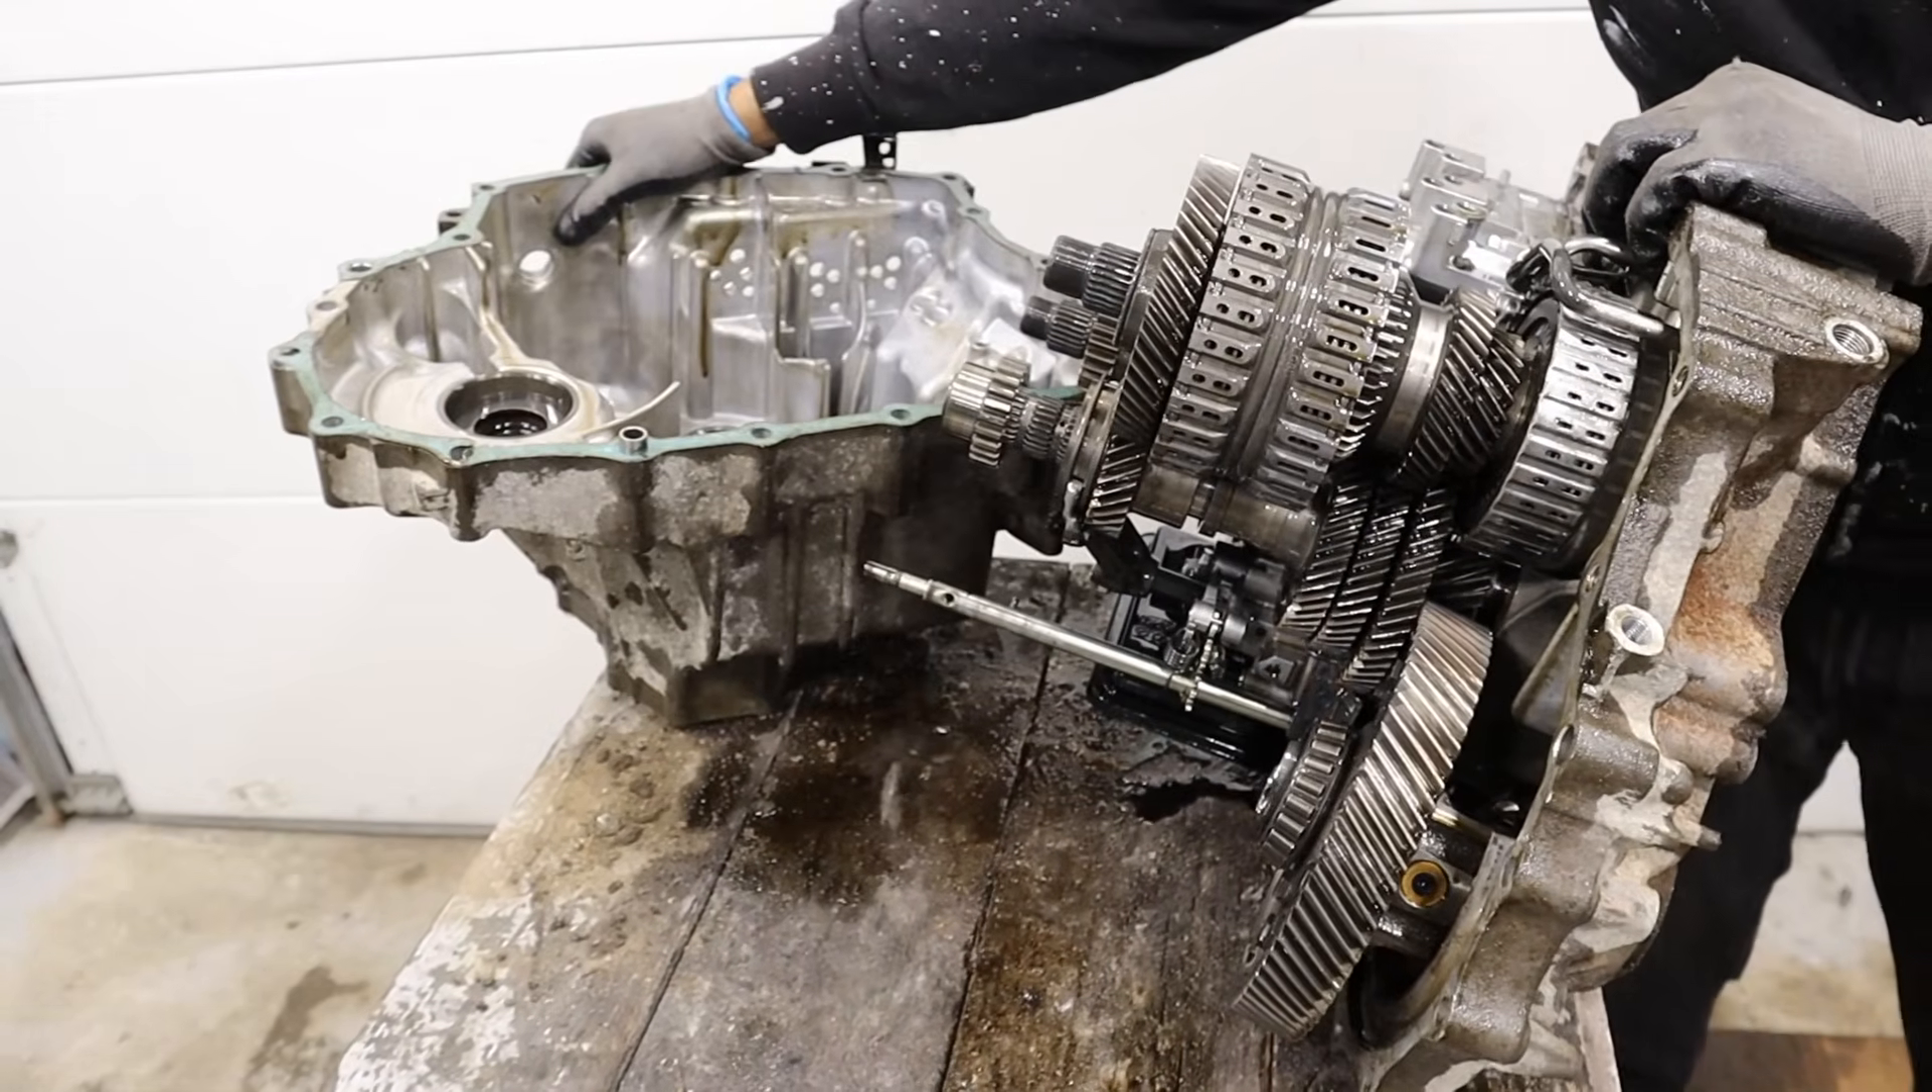Okay, finally got that case off.